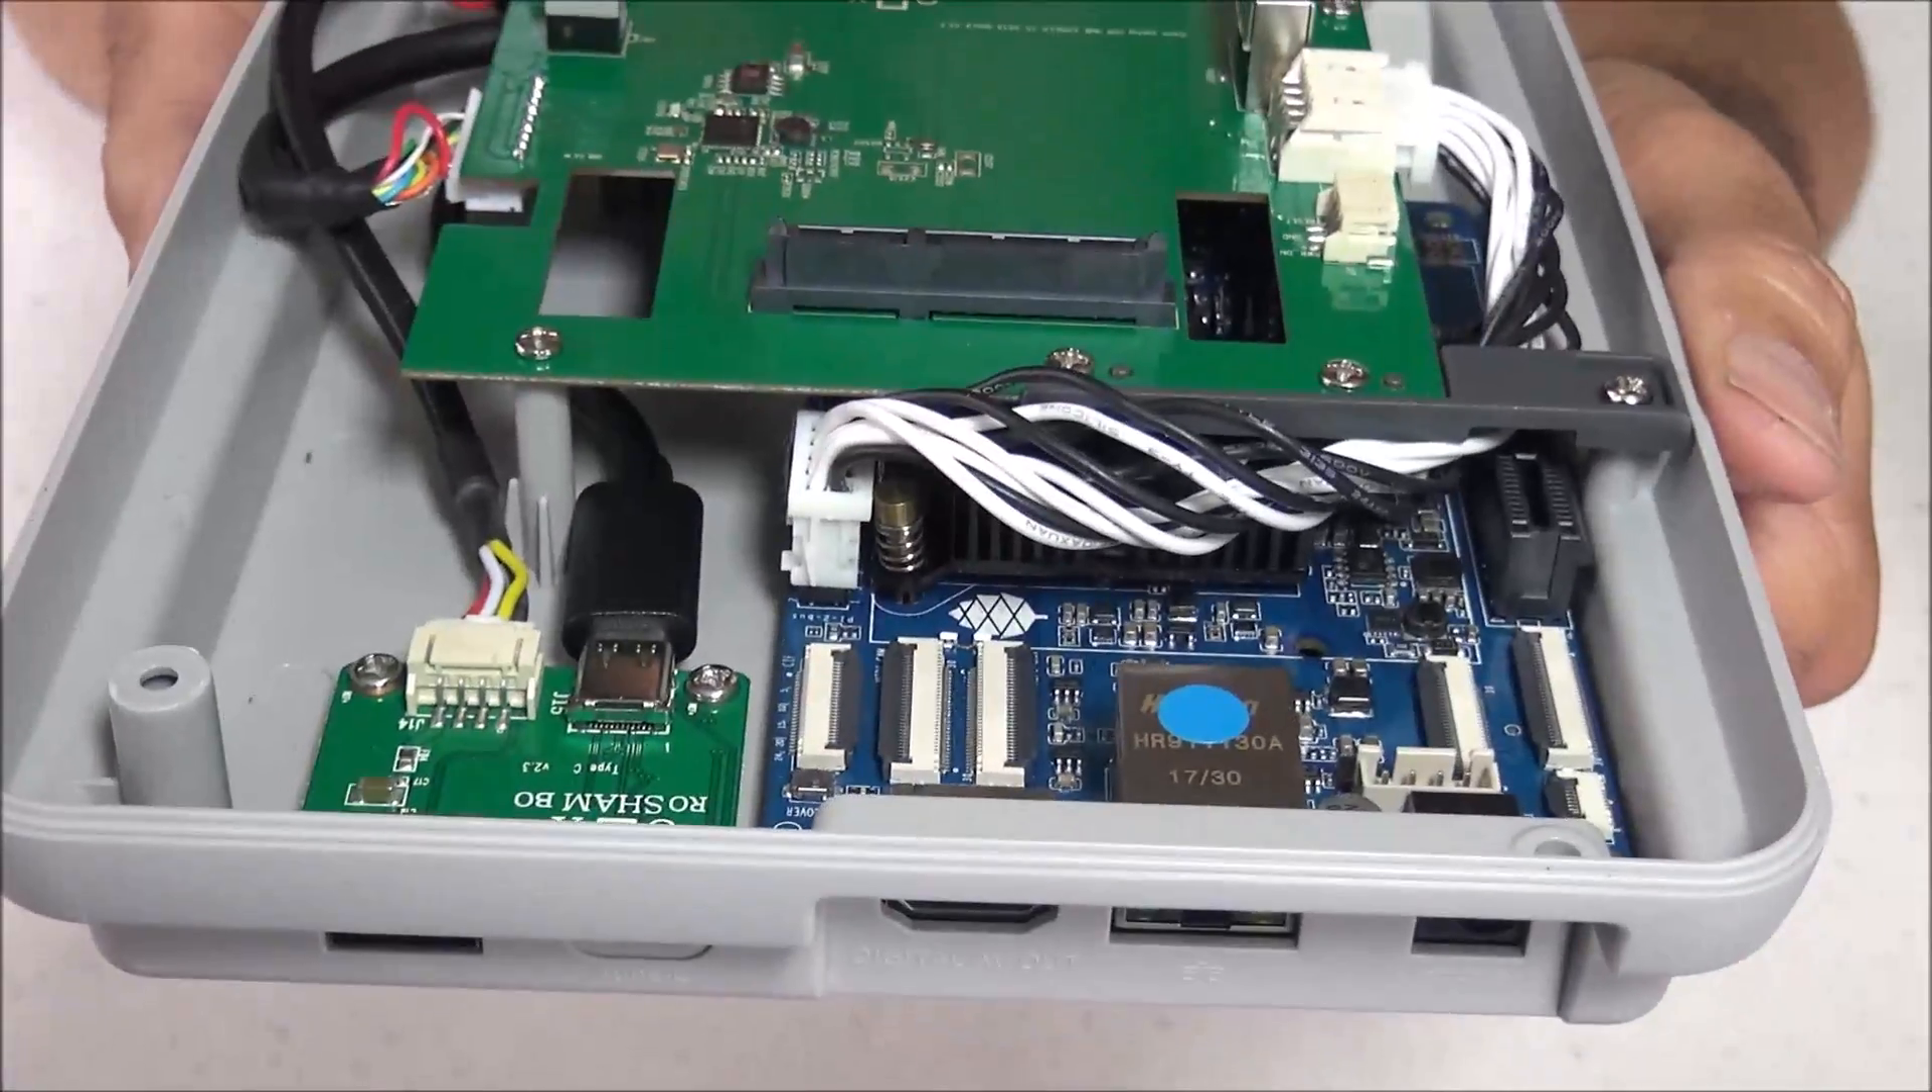Here's a final look at all the connections before we go and put the top lid on.